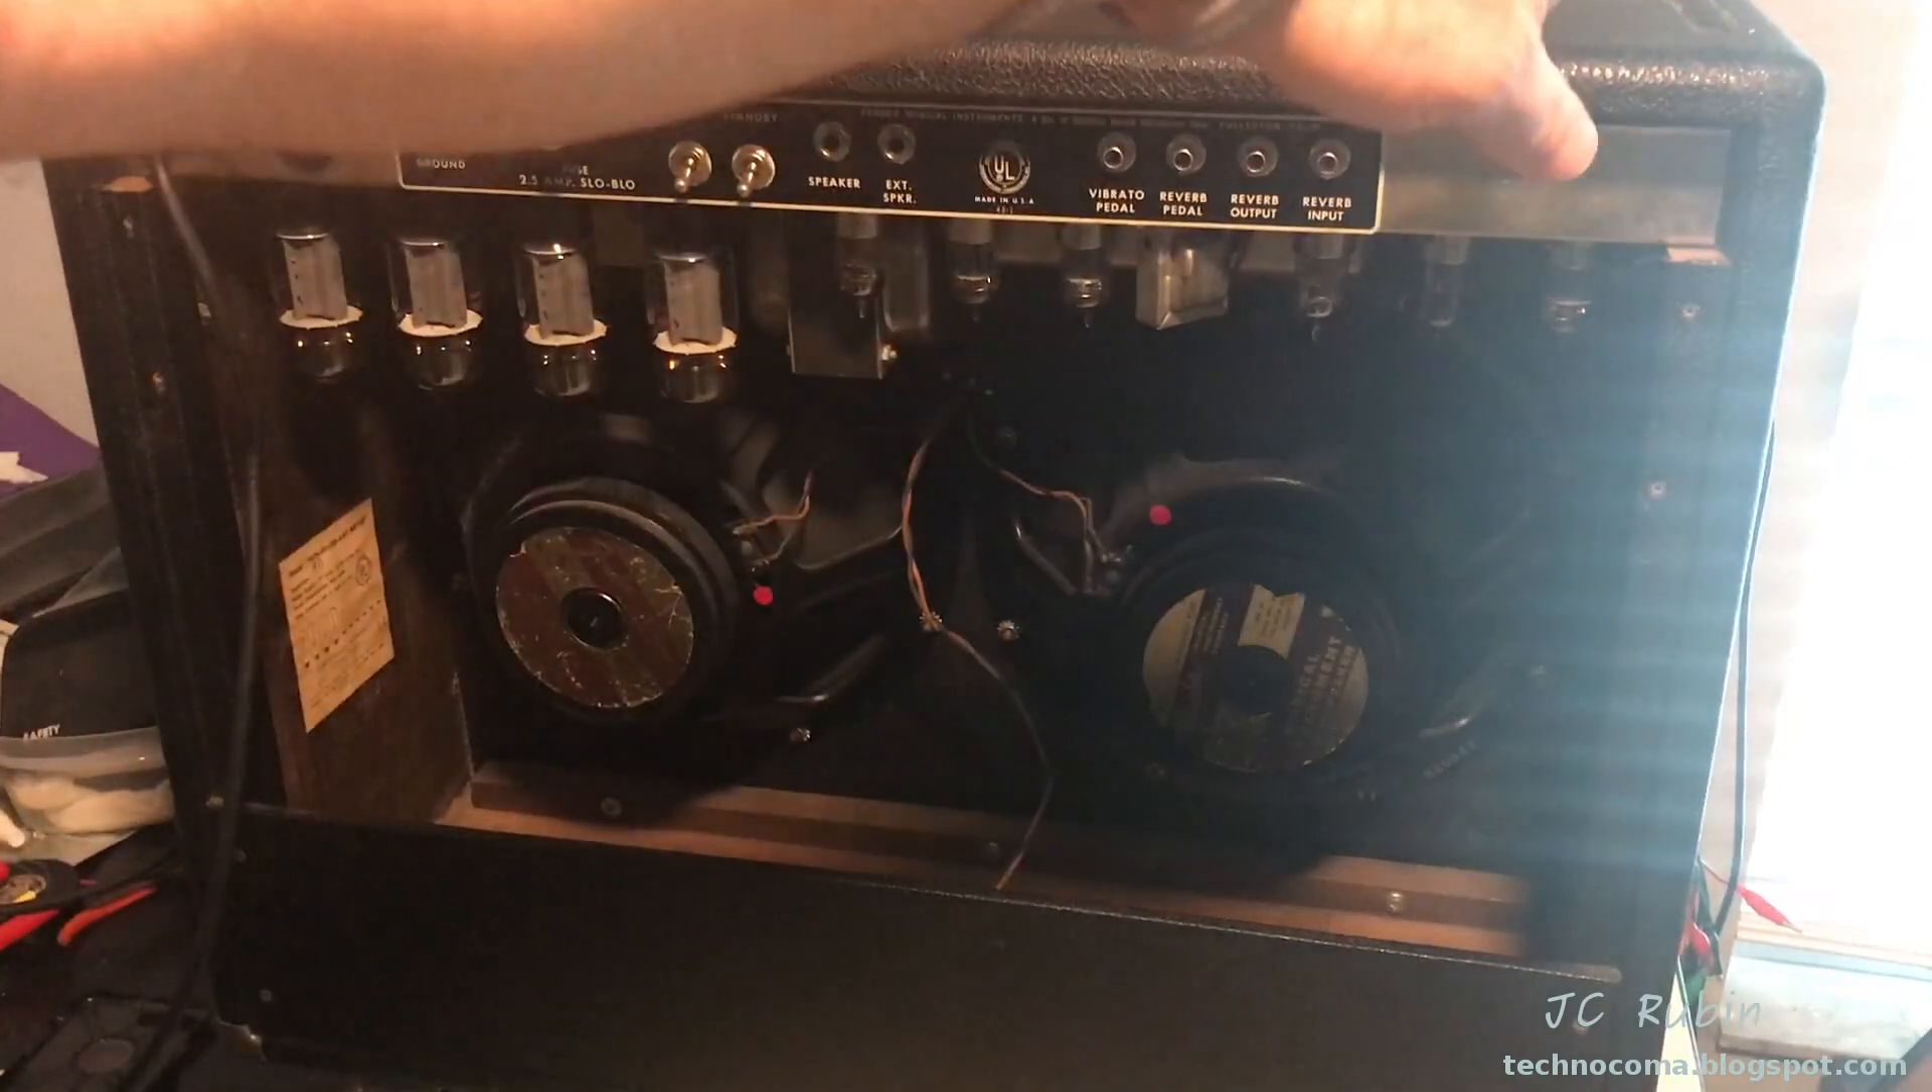I've got the amp back in the cabinet now.